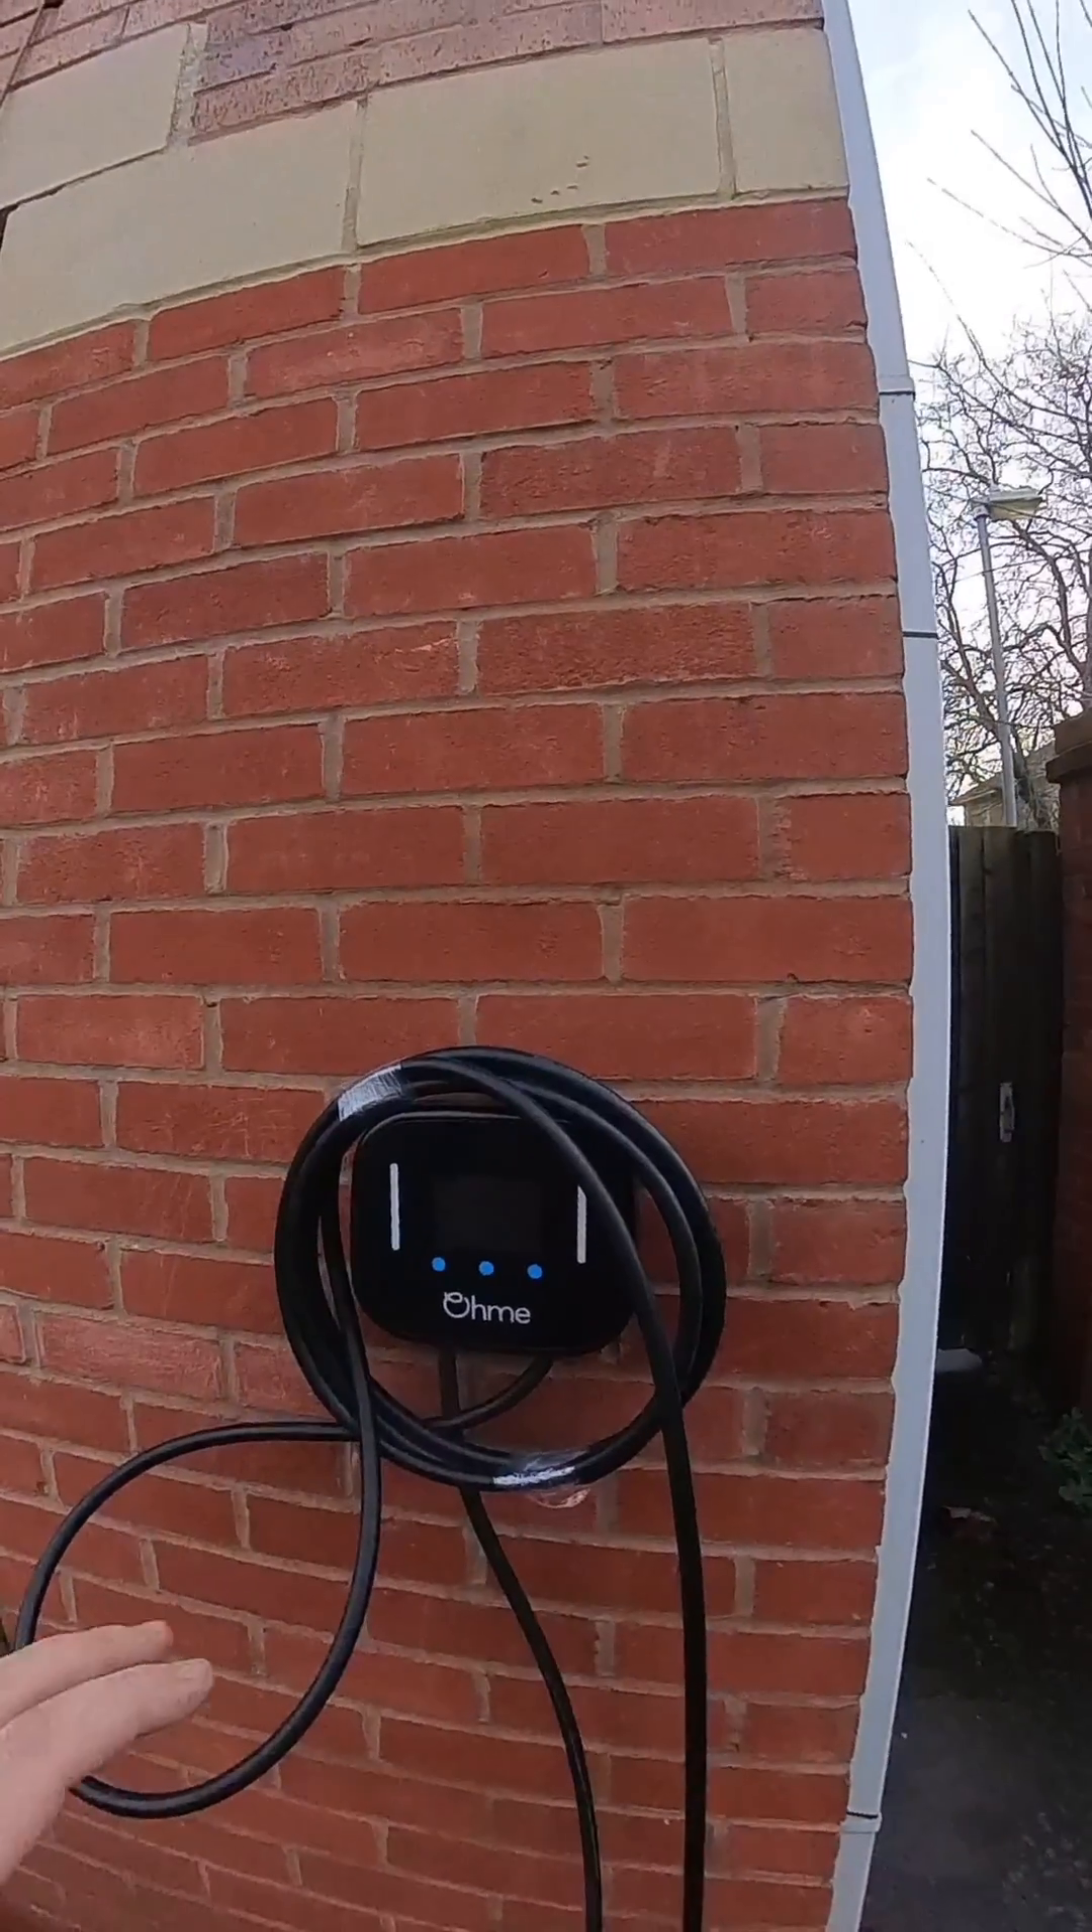So chargers on the wall ready to go.